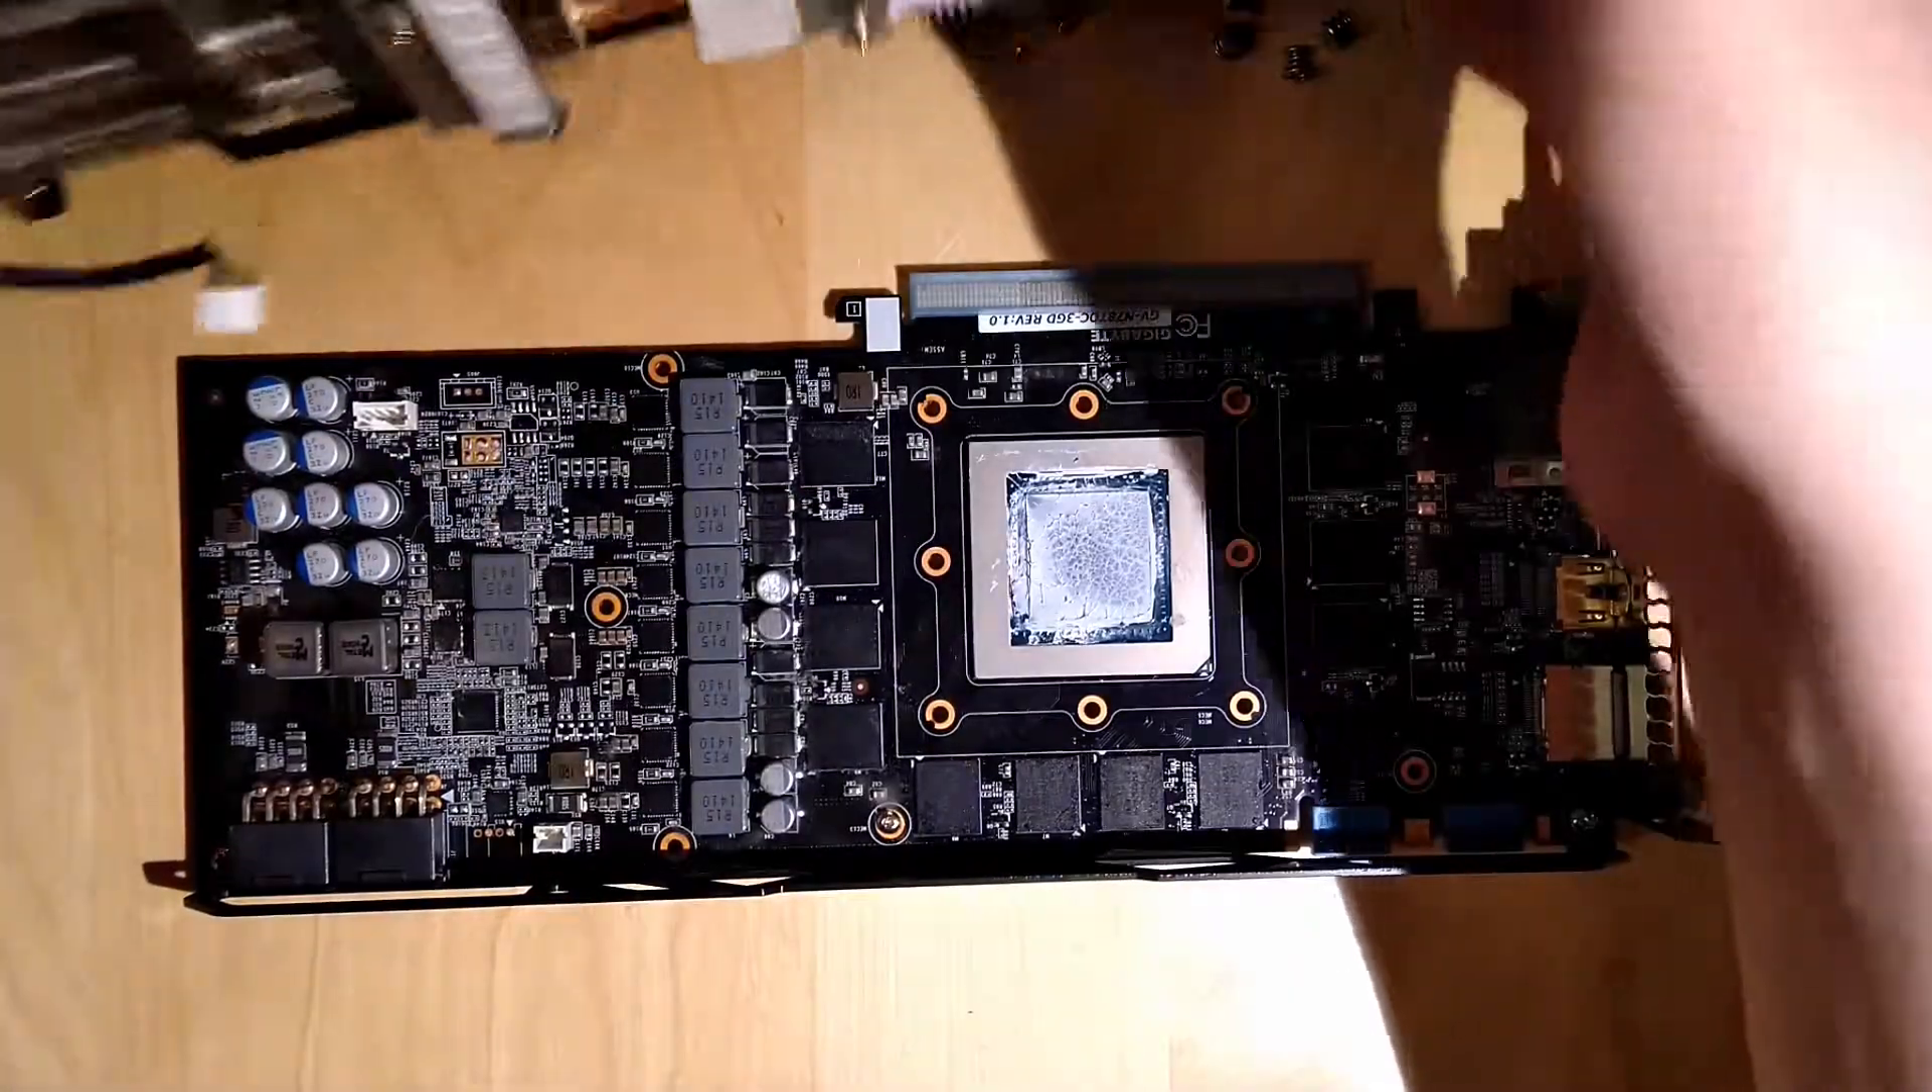So now the heat sink is off.